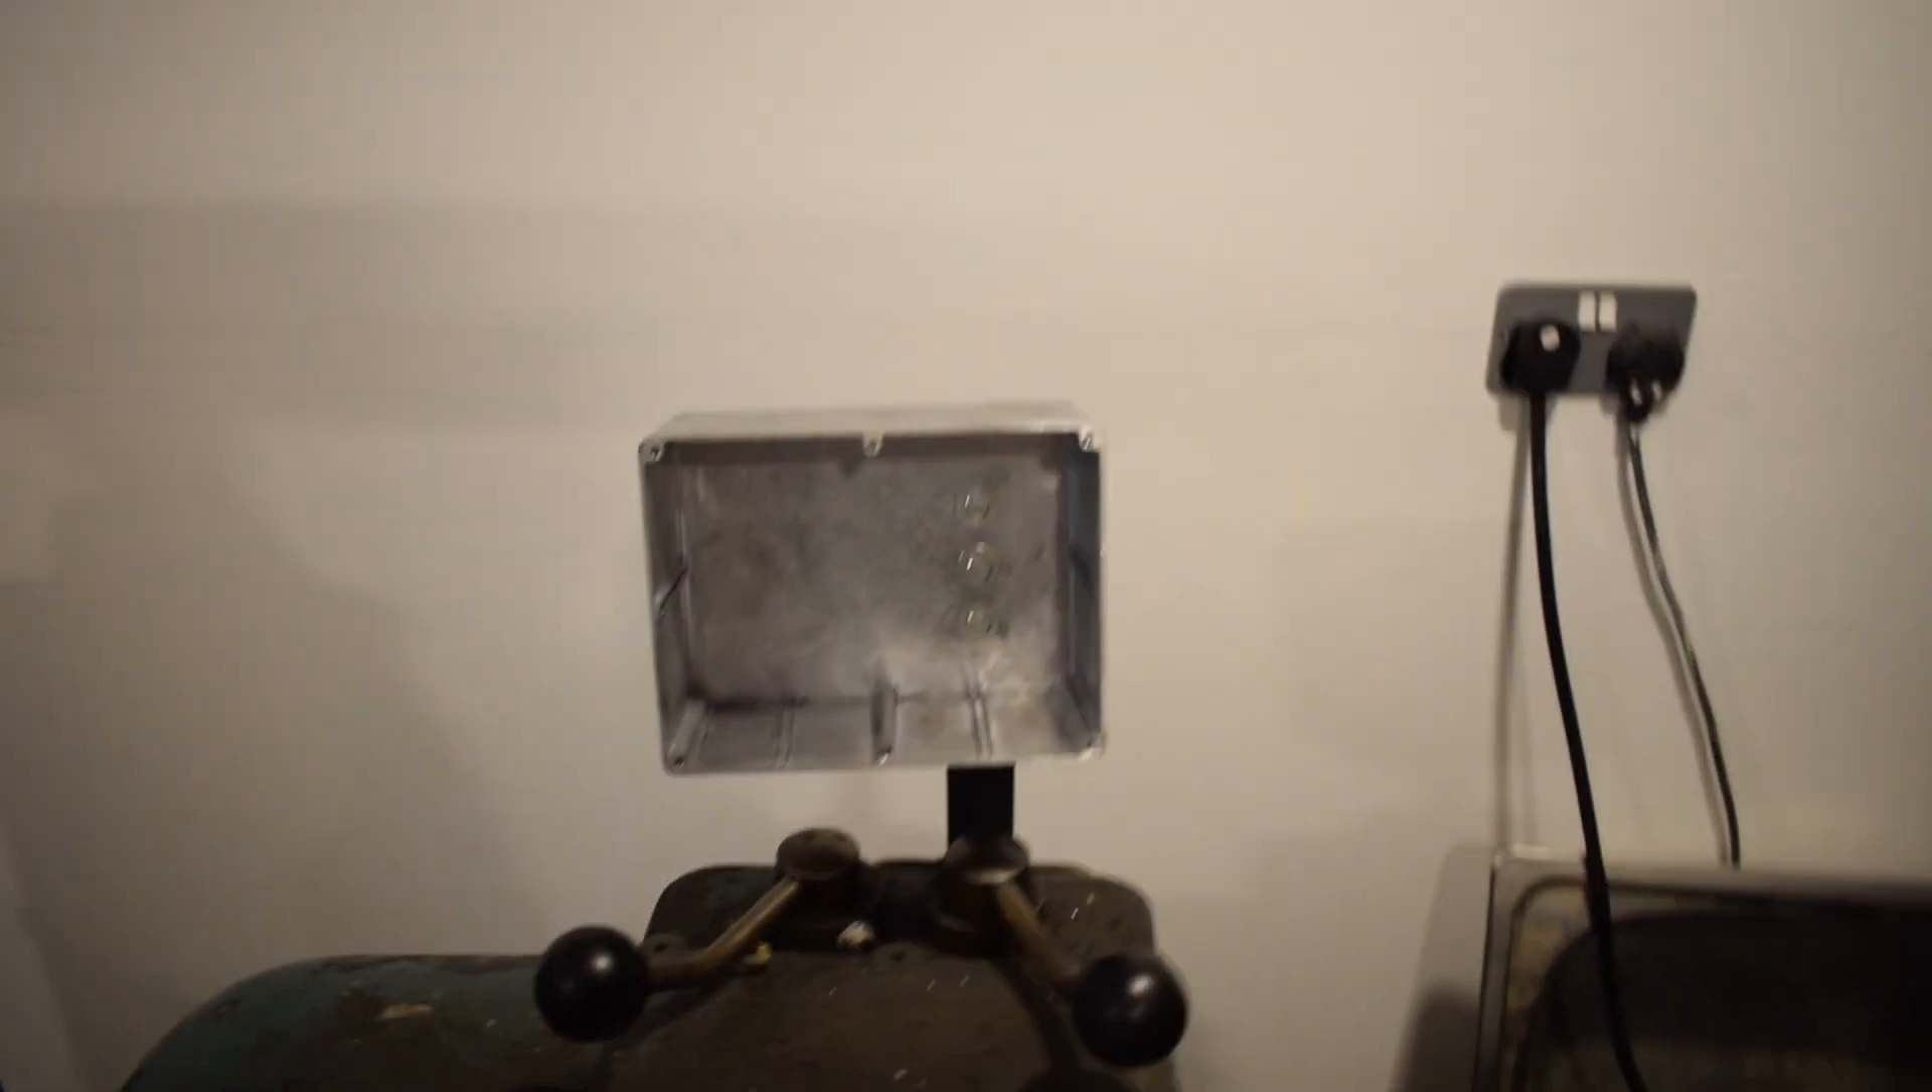So that's the box all mounted up now.